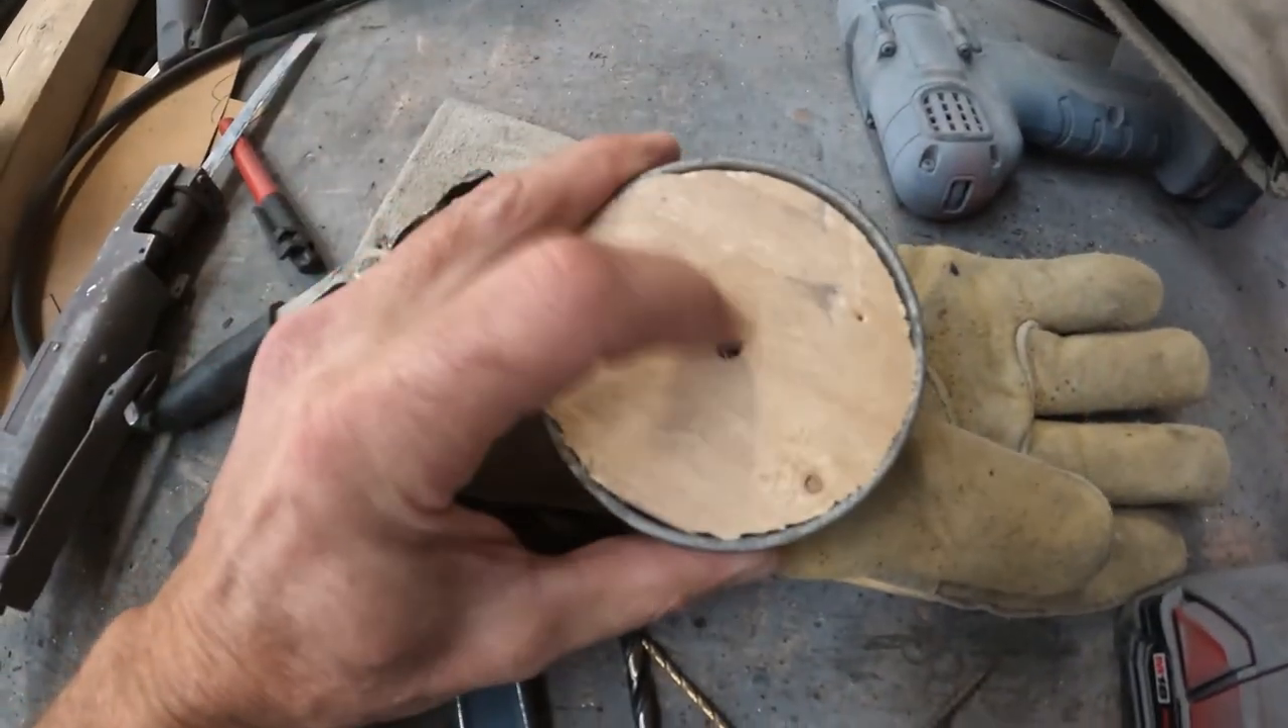Now I got this cut out with a hole saw bit, just out of this piece of wood here. And it fits nicely inside of here, nice and snug.